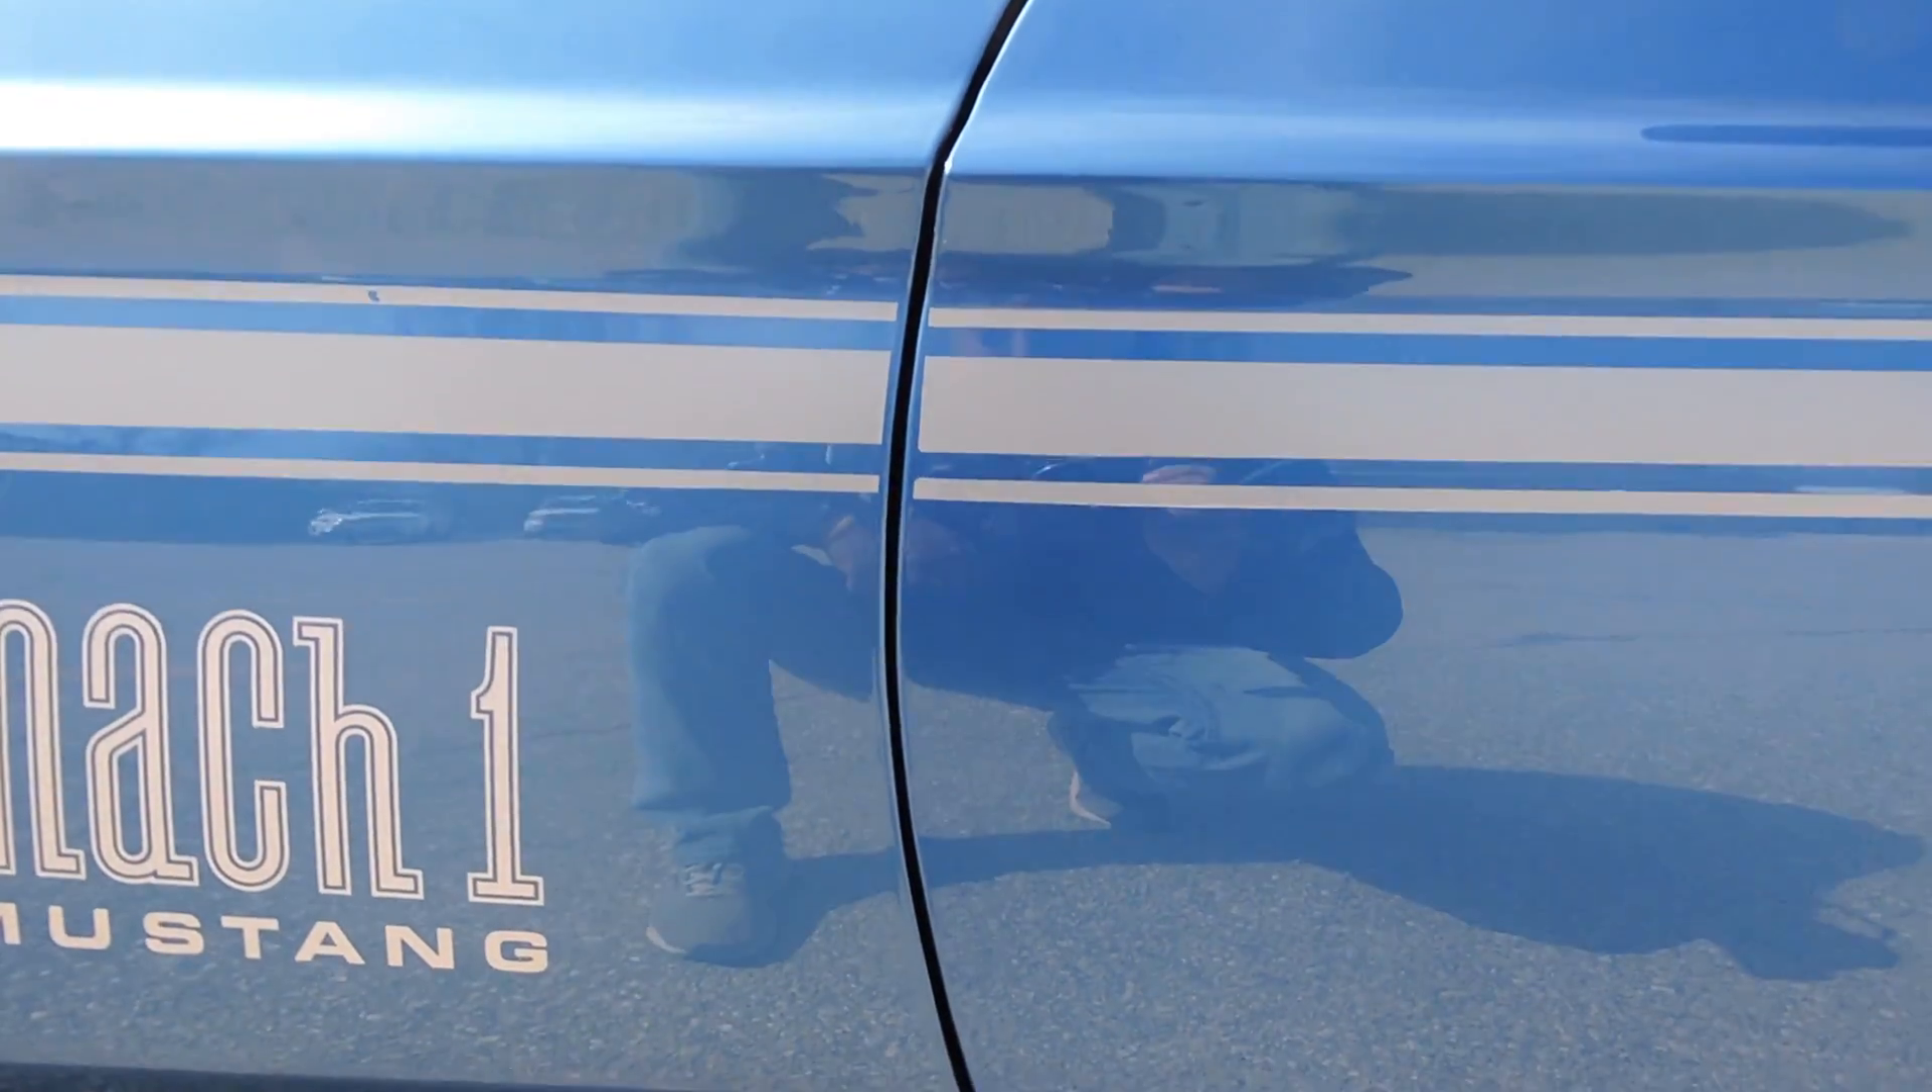Our door gap is nice and even from top to bottom. Stripes line up nicely.